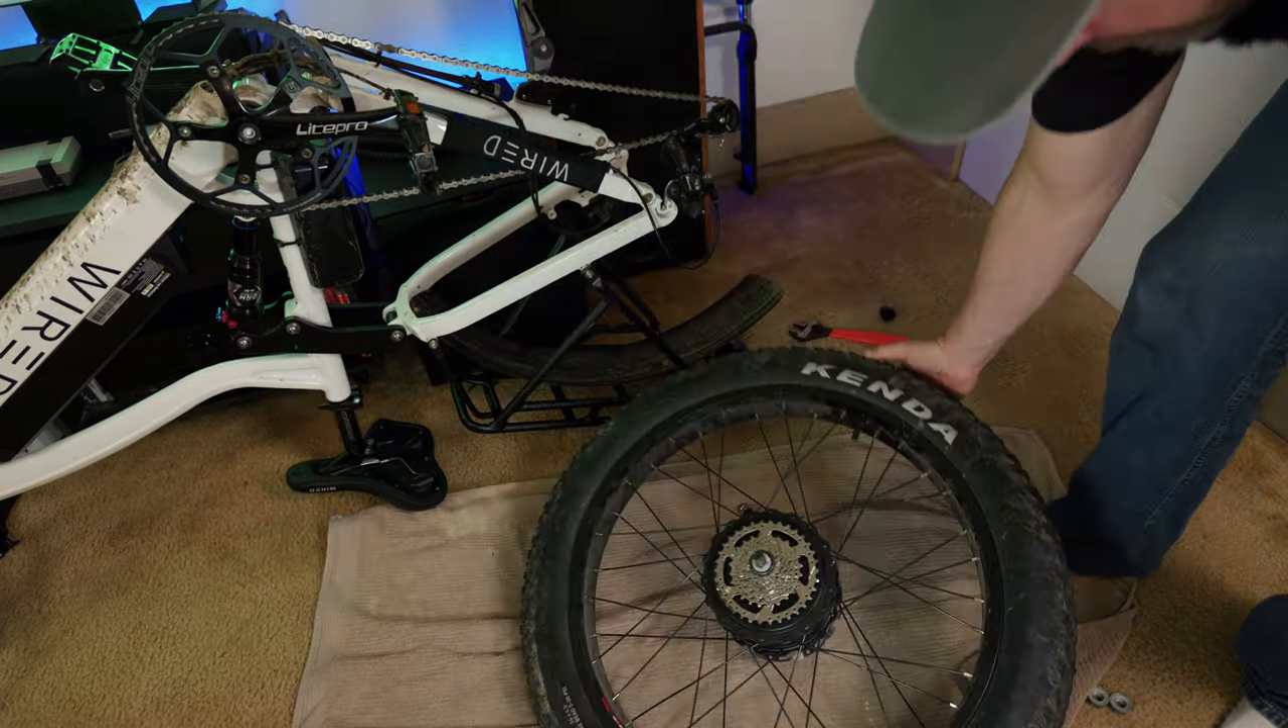All right the wheel is out.